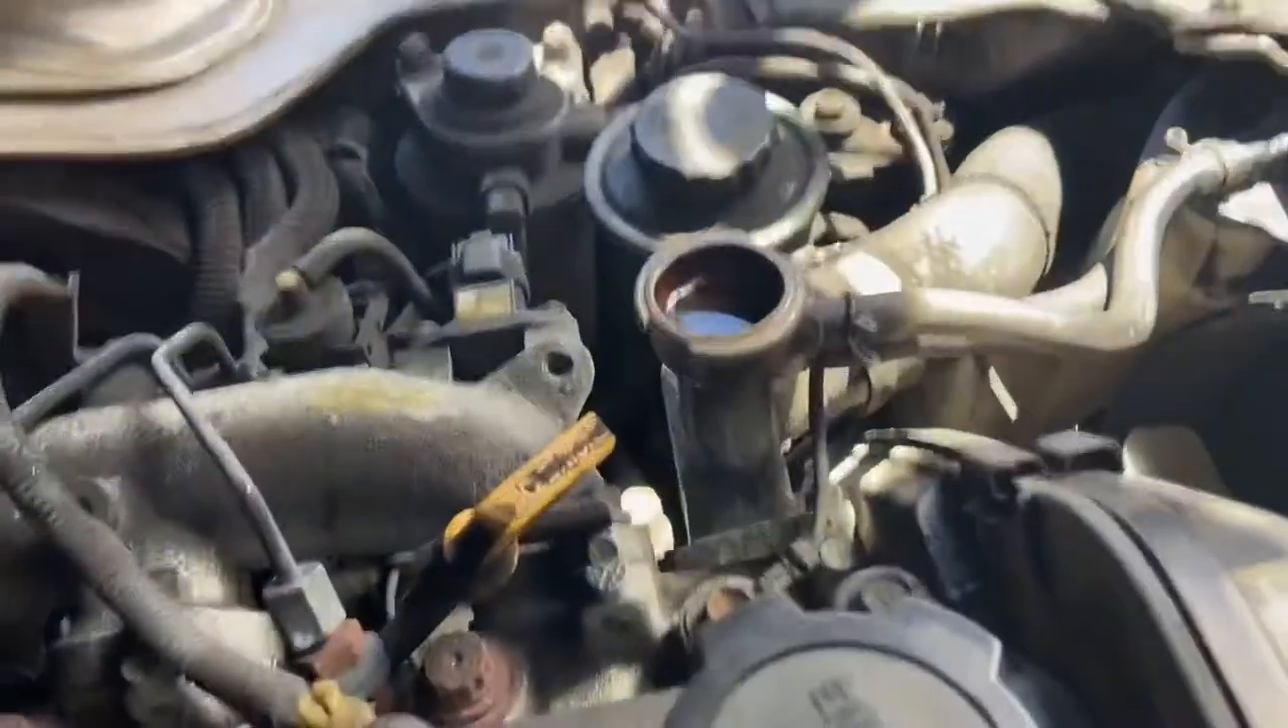I've got my cap still off coolant still at the top.